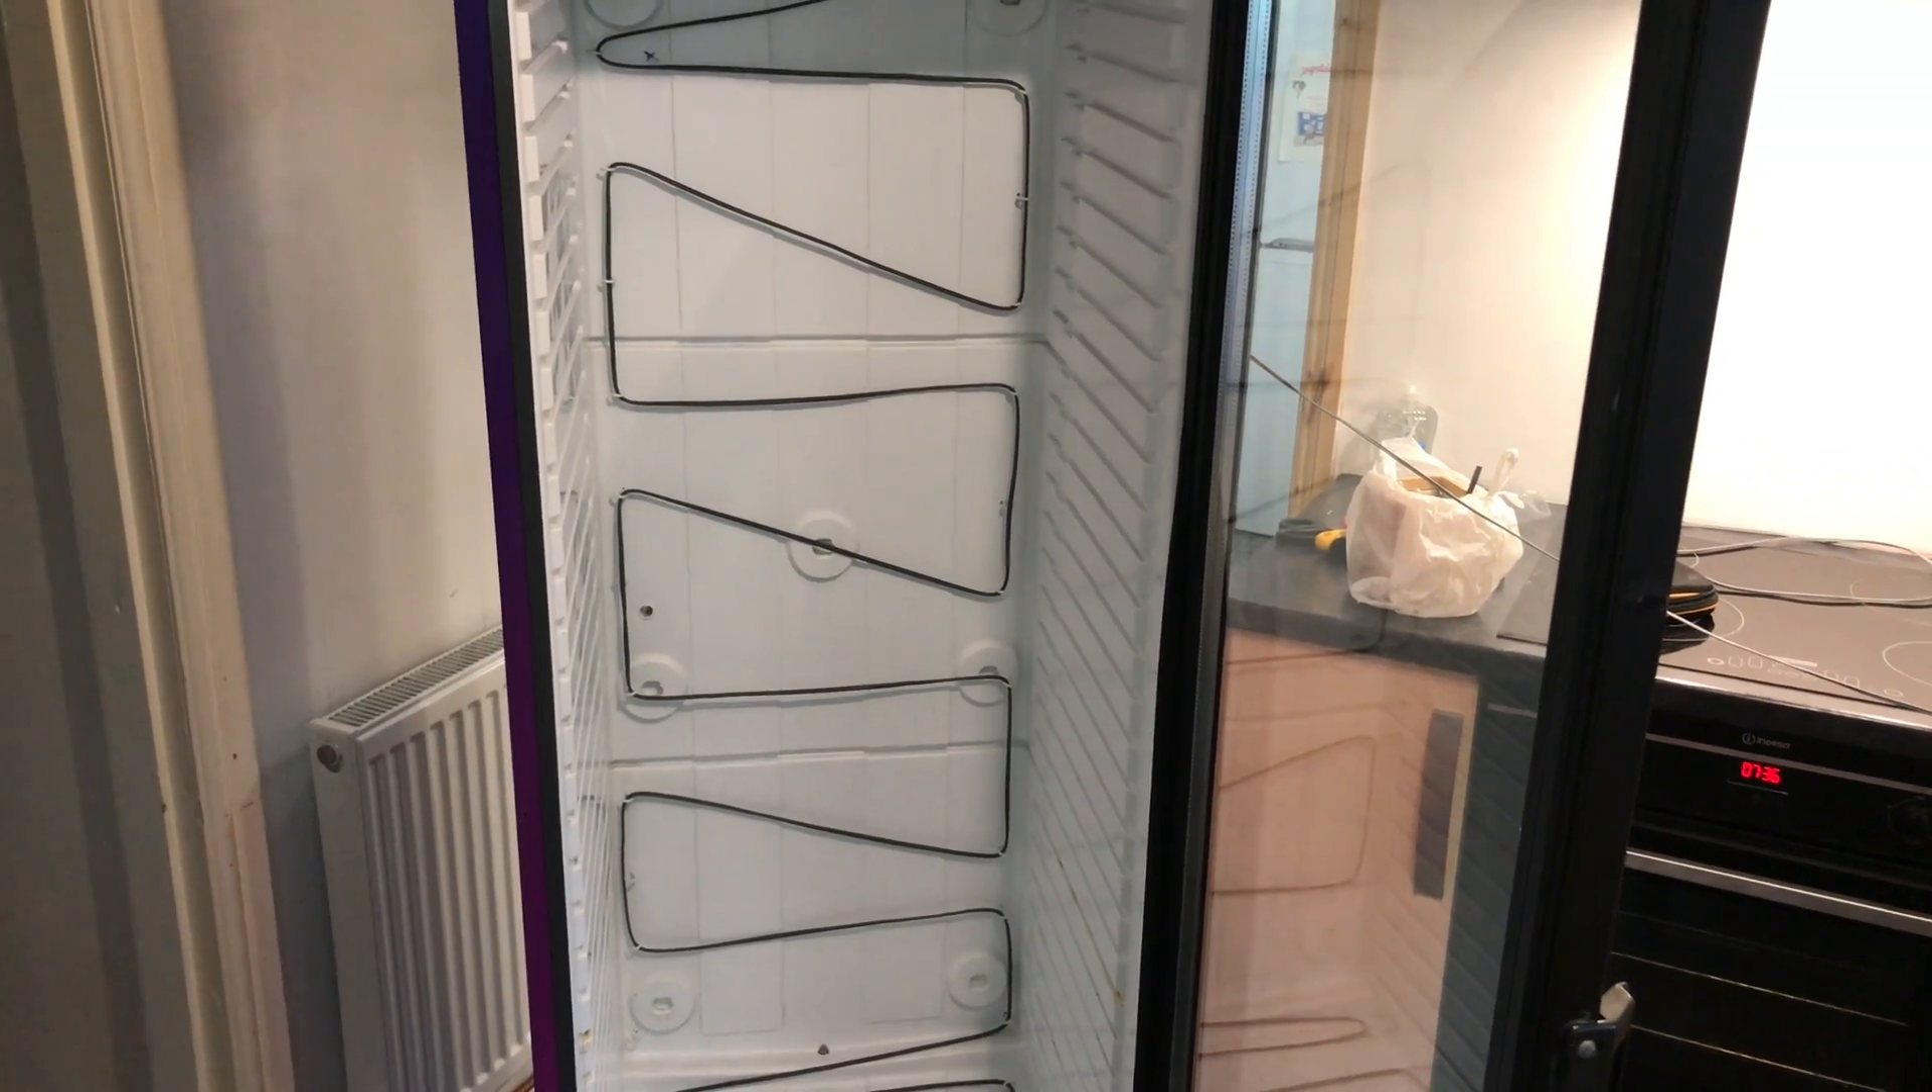Right, the heat cable's in. As you can see that I've weaved it in and out.